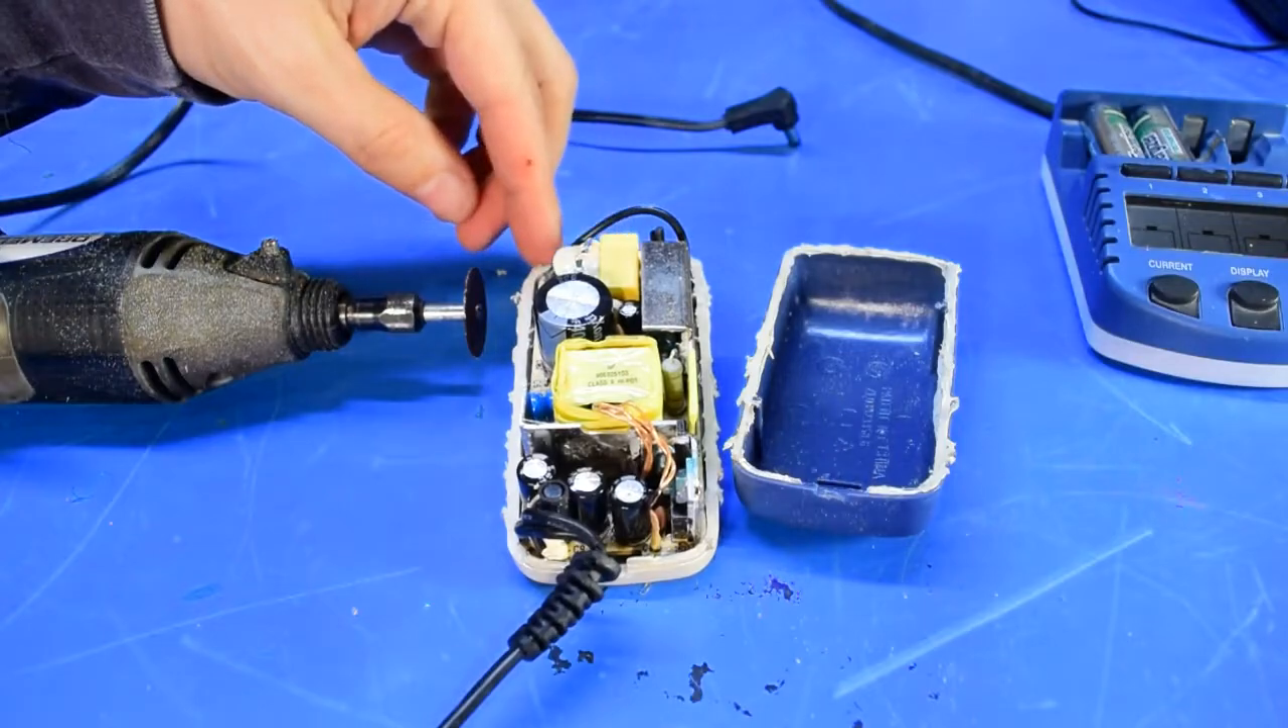Here's a look at the AC adapter with the cover removed.